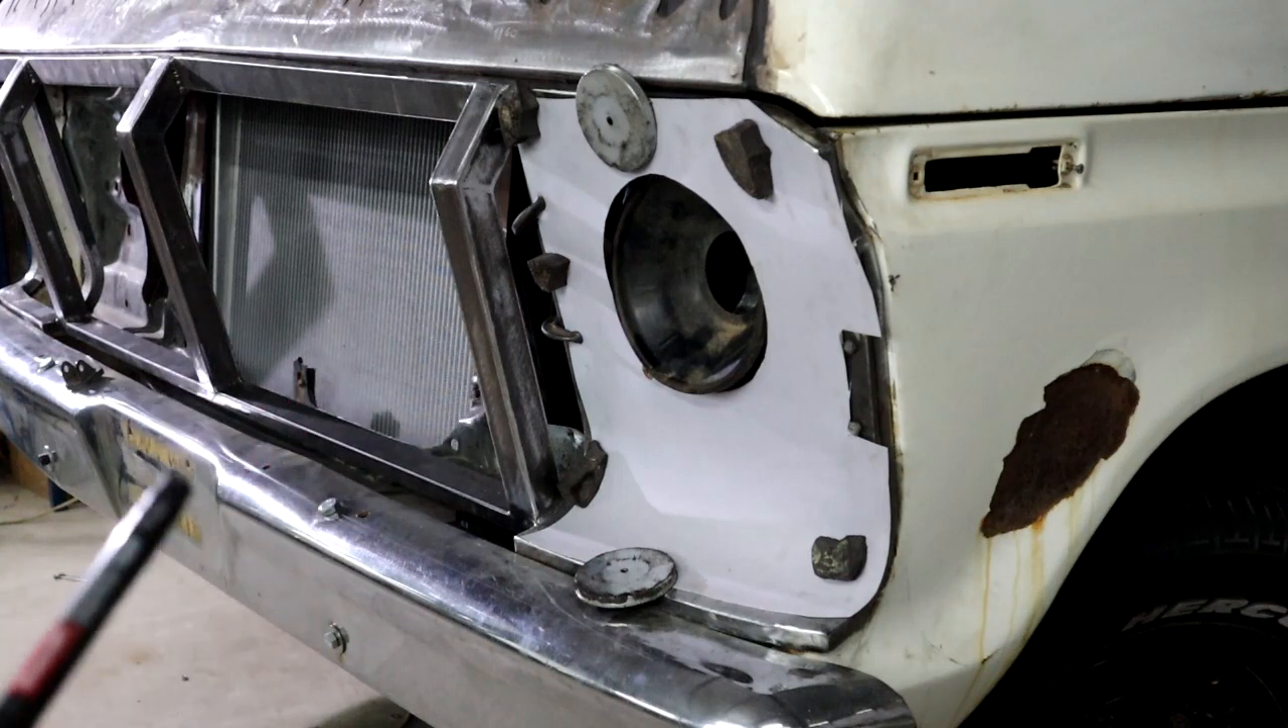This piece of paper I've cut at the moment is just stuck on with some magnets.